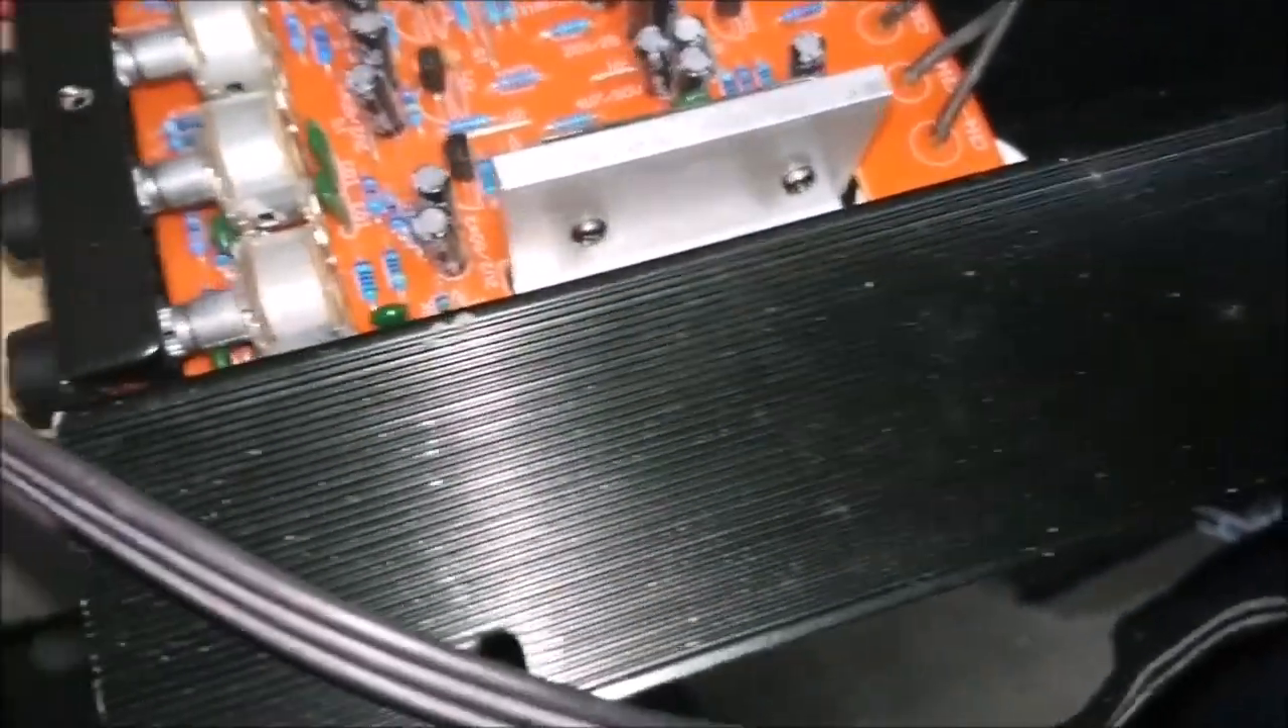Là j'ai mis les deux vis c'est bon.